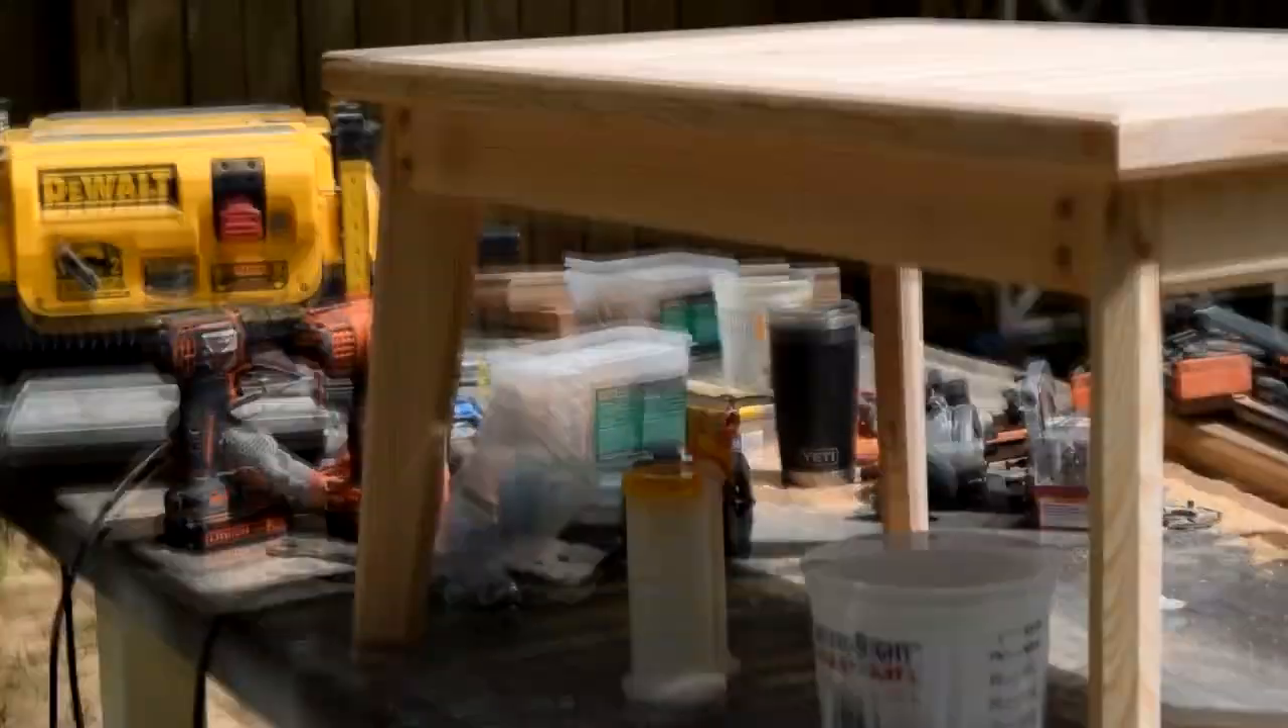Just like that that top is on and so you can't see any screws there.